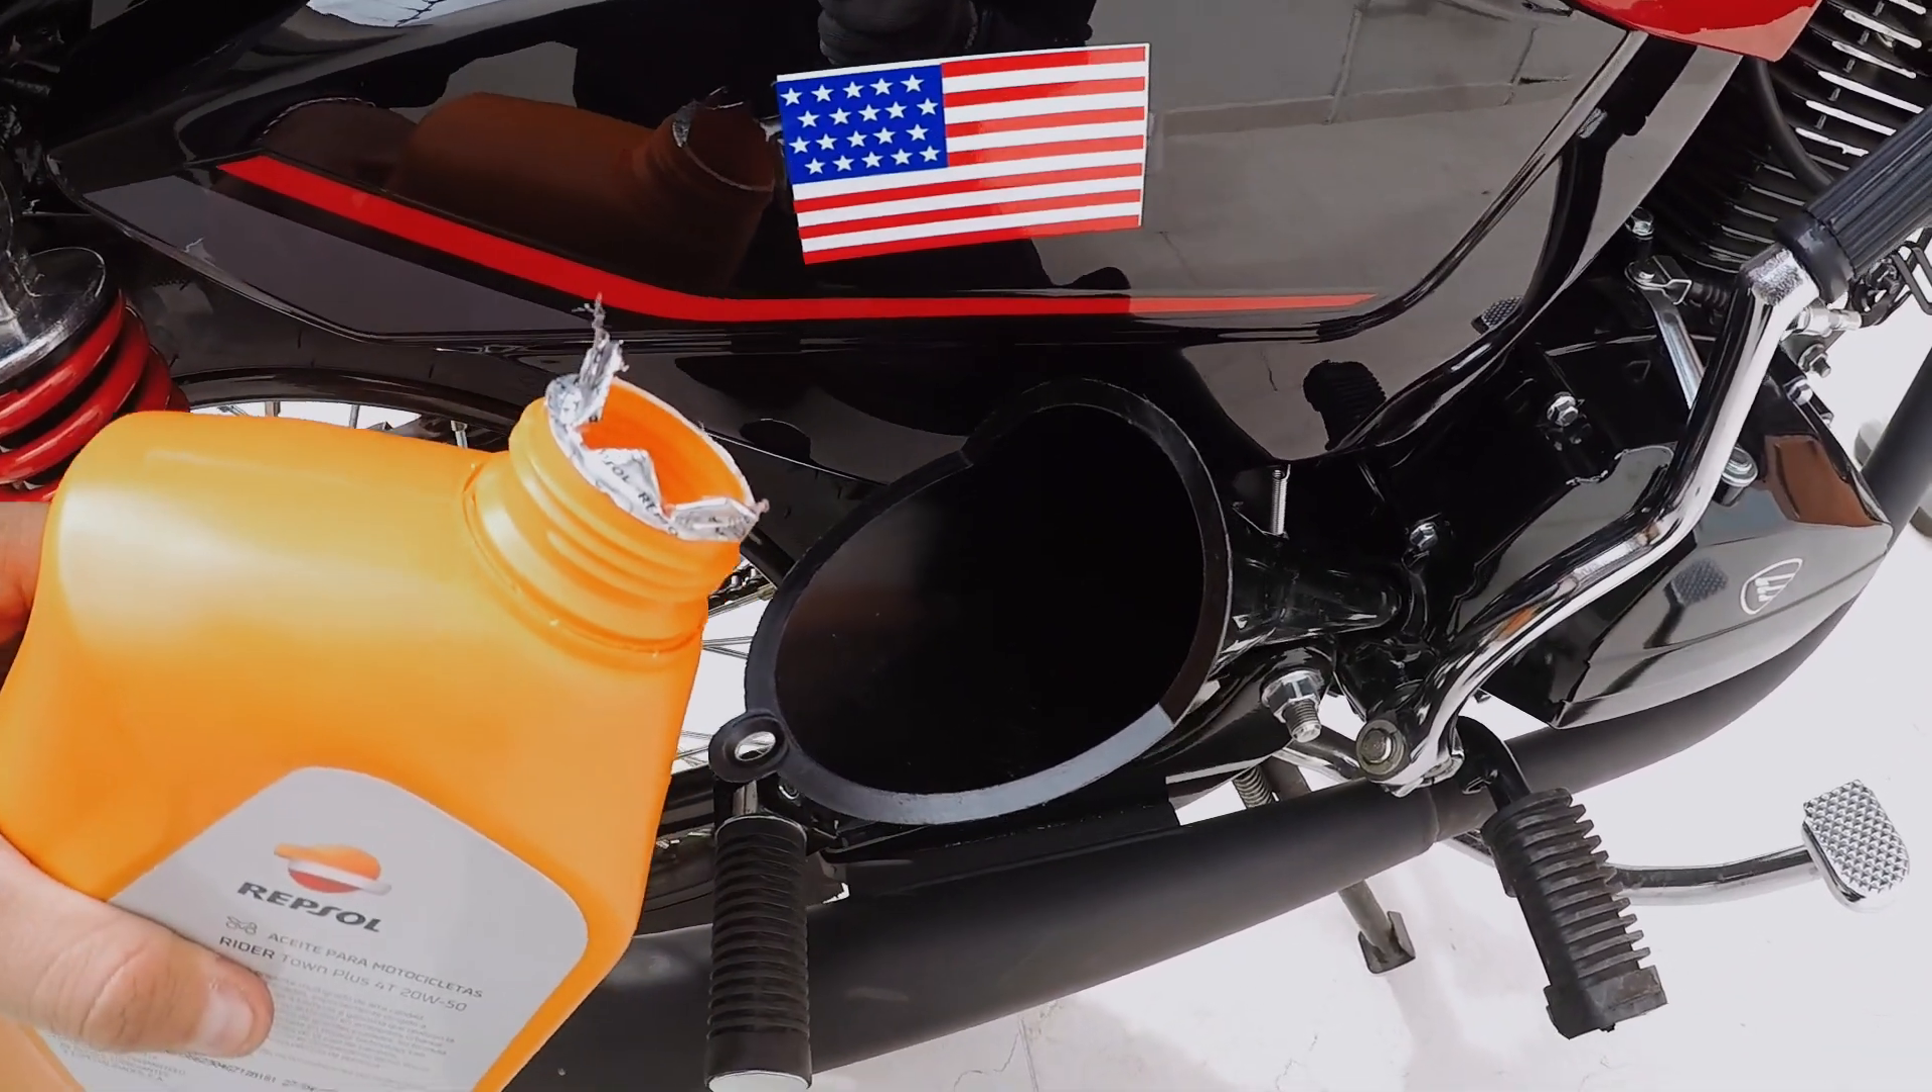Ya tenemos abierto el aceite. Ya tenemos el embudo puesto.